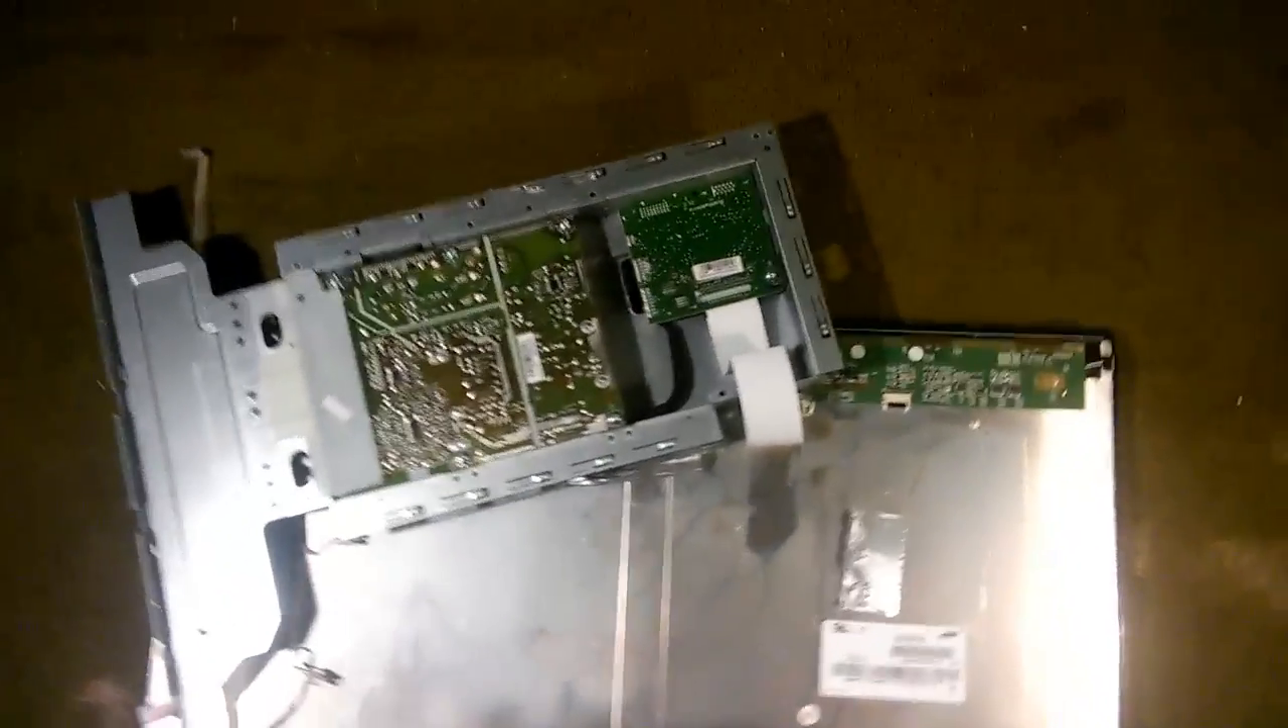Okay we have the boards exposed.